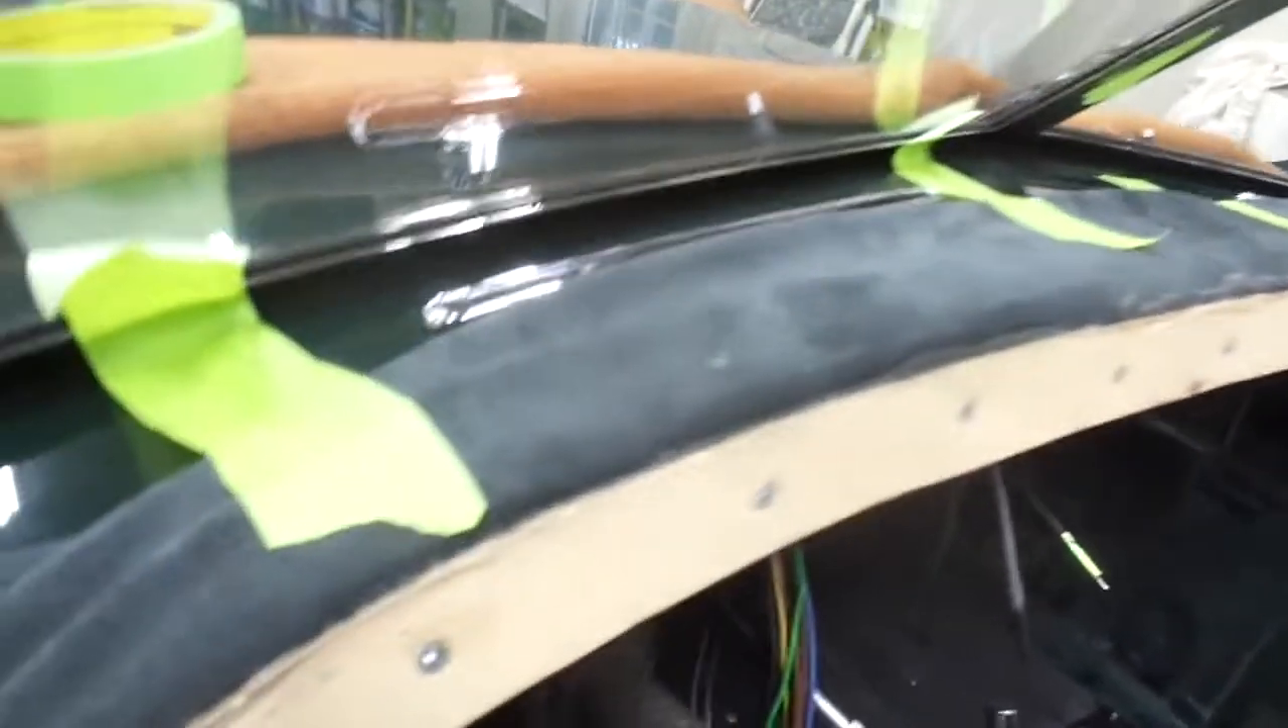And here the tack strip for the dash crash roll is in place.